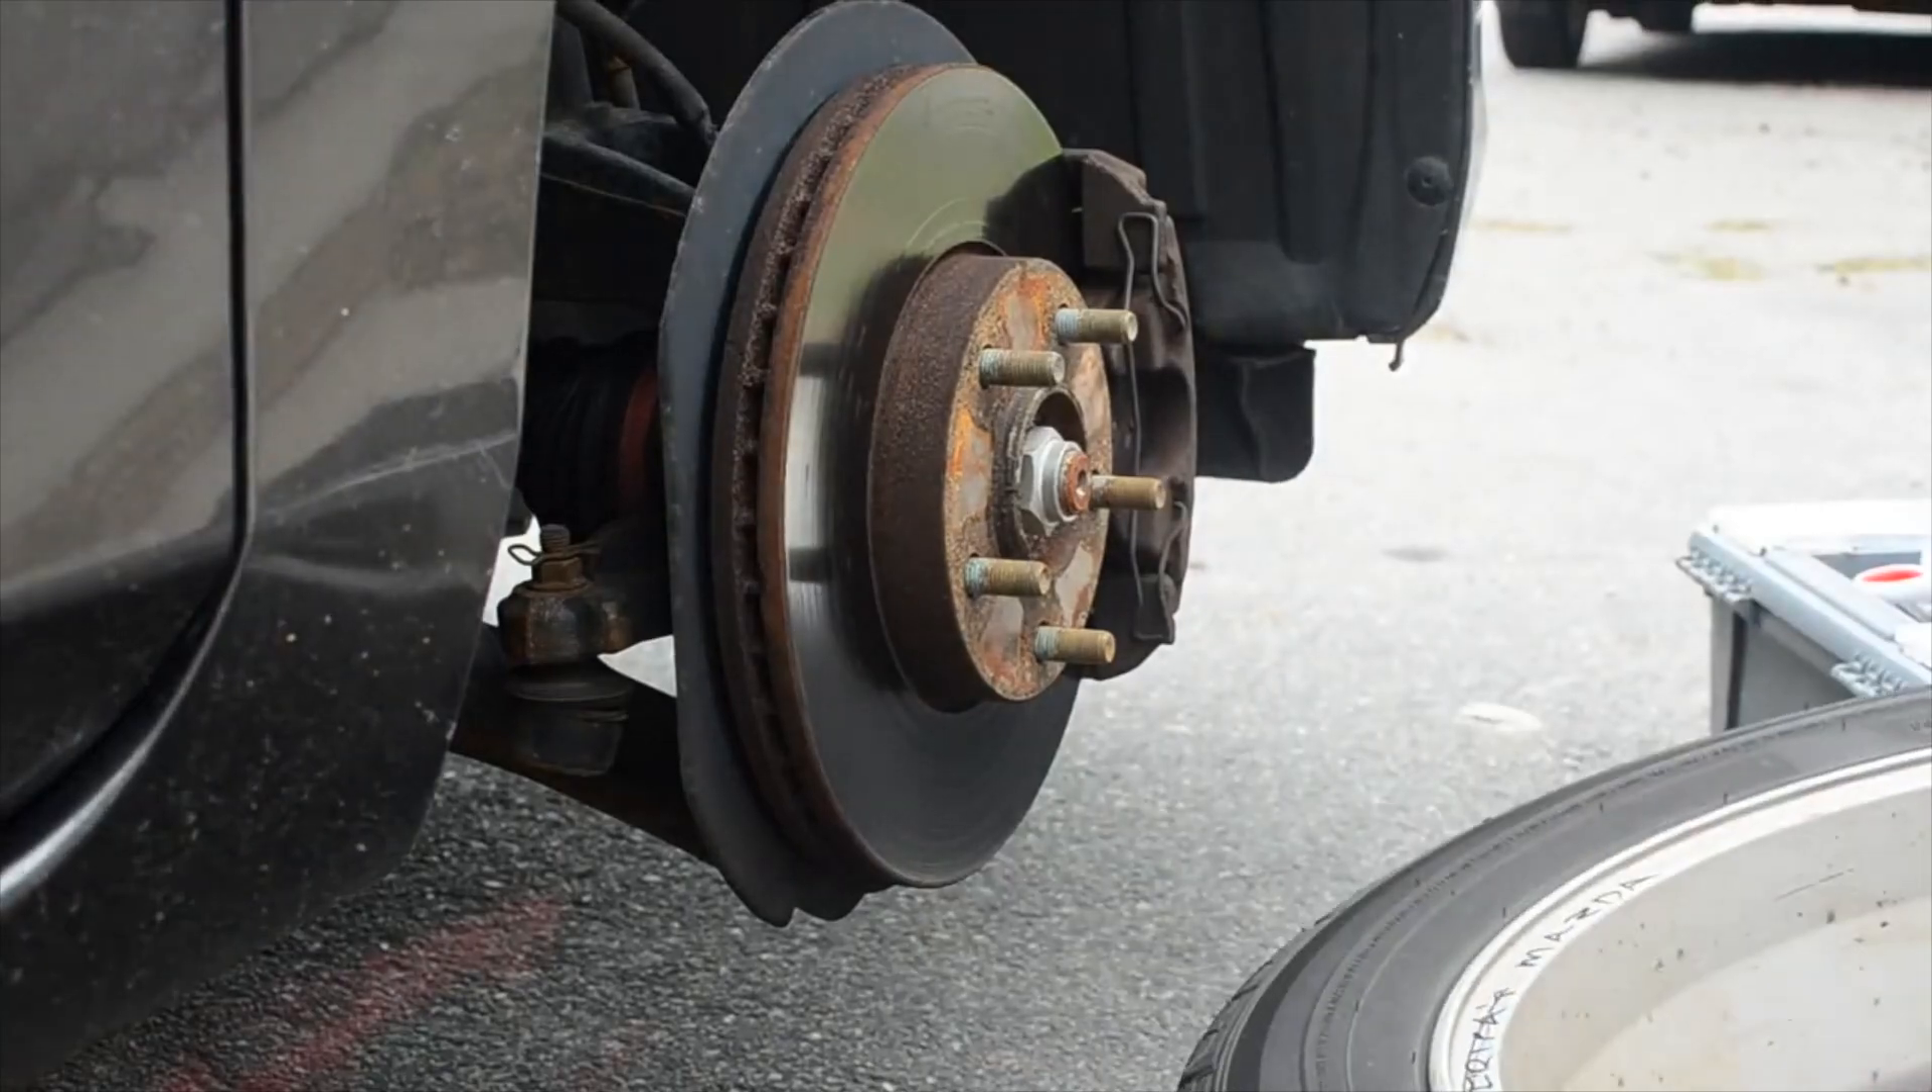So now we have the wheel removed.